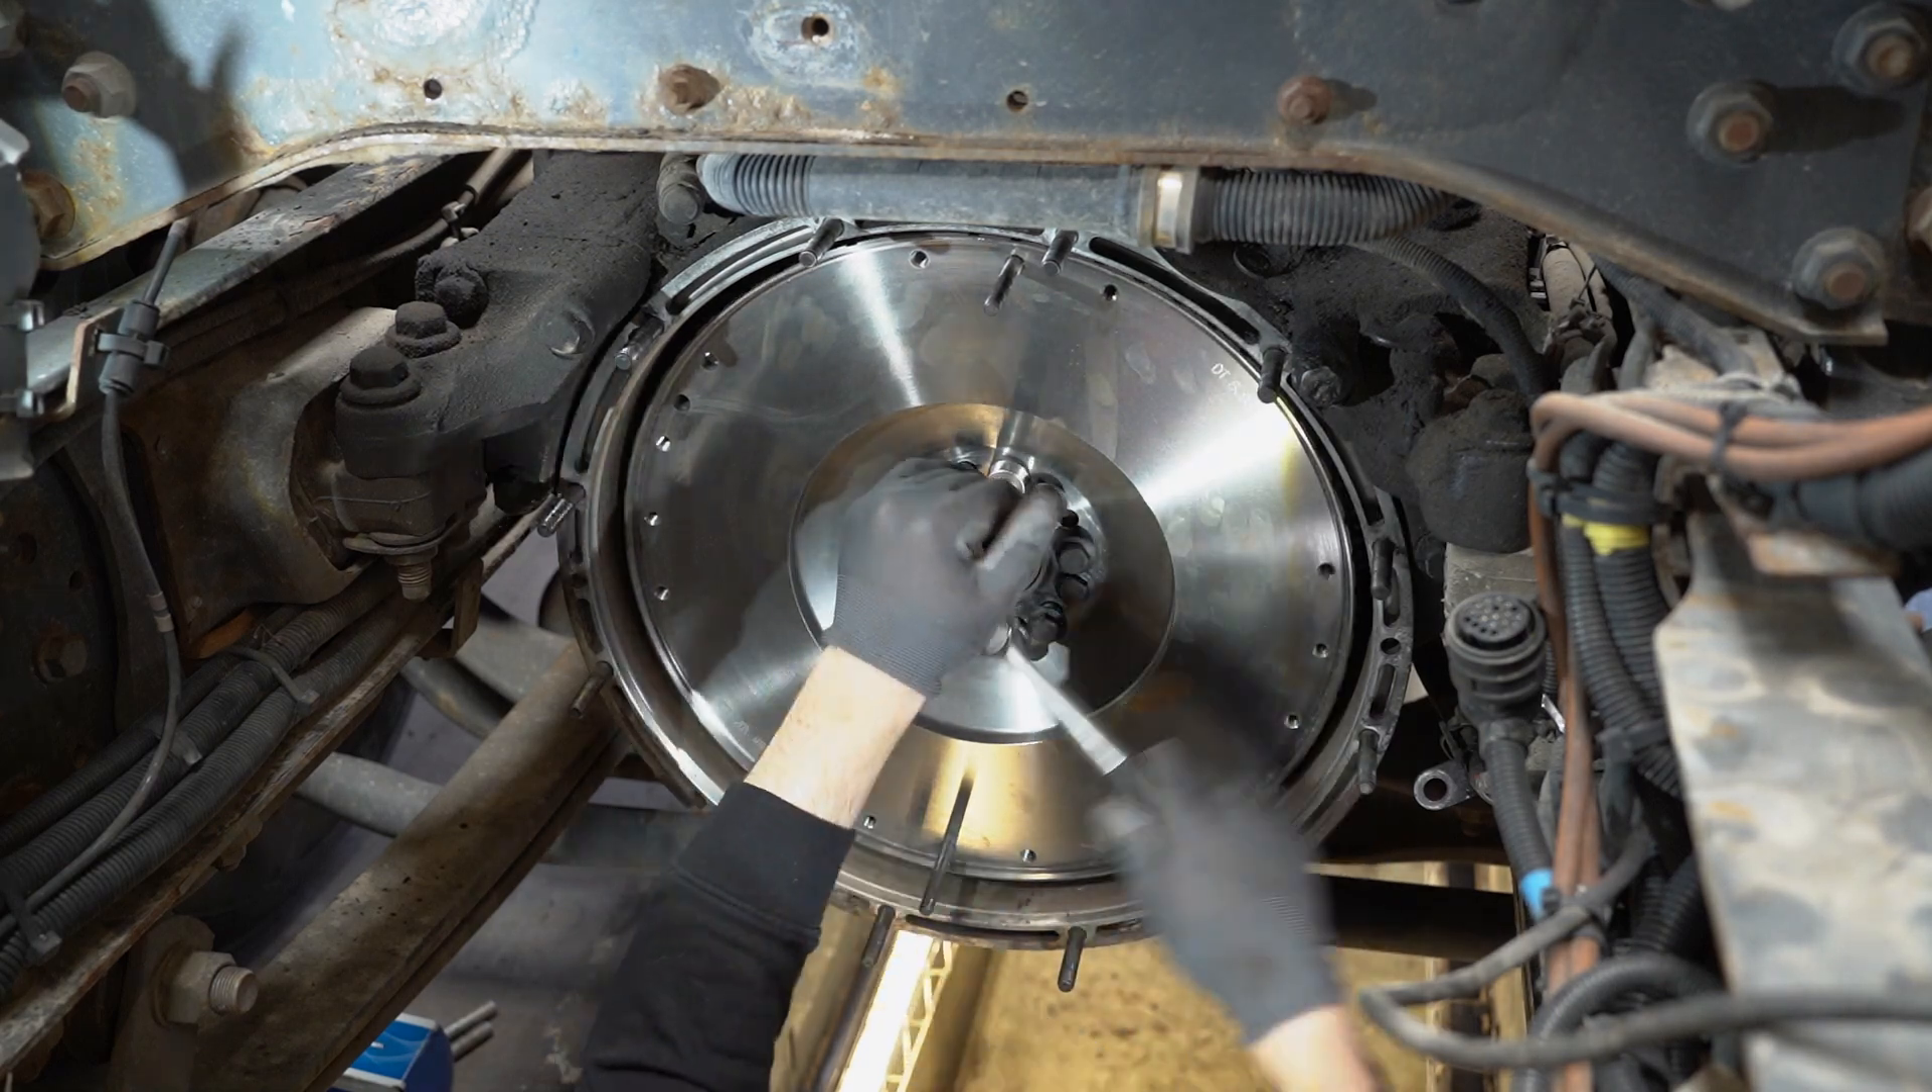So, das Schwungrad haben wir angesetzt.